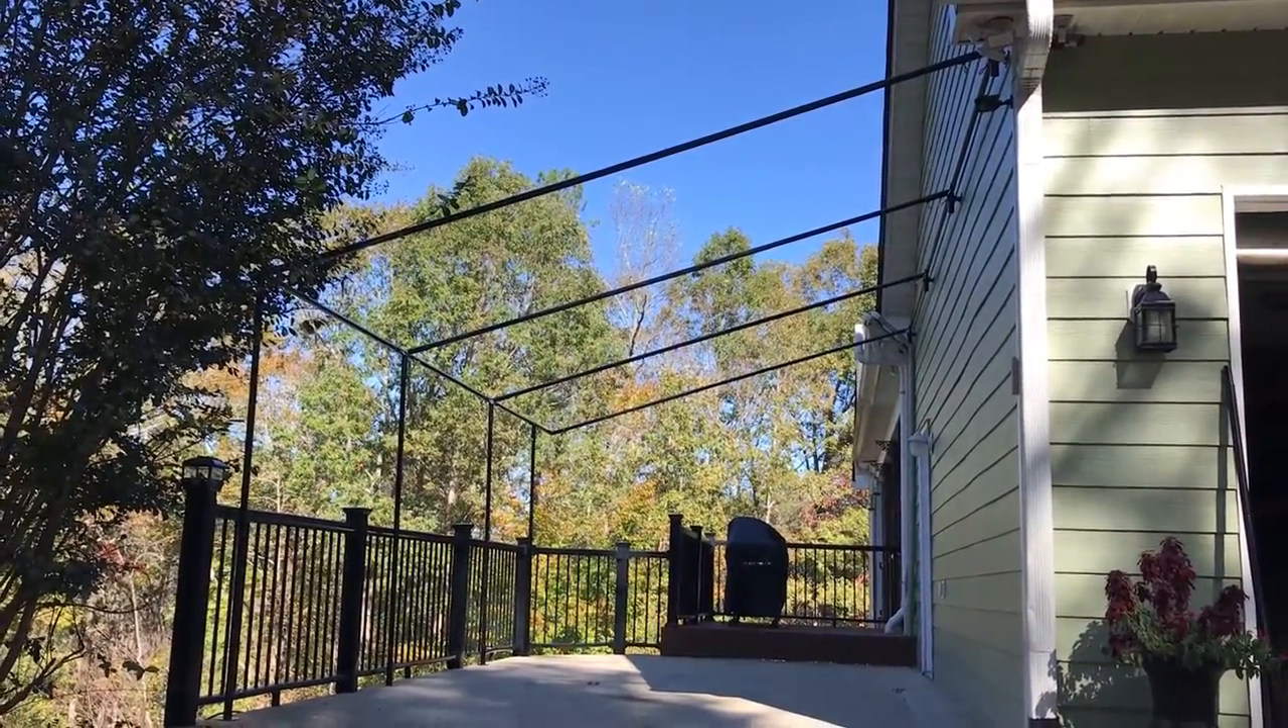This is how the framing turned out like it turned out pretty good.